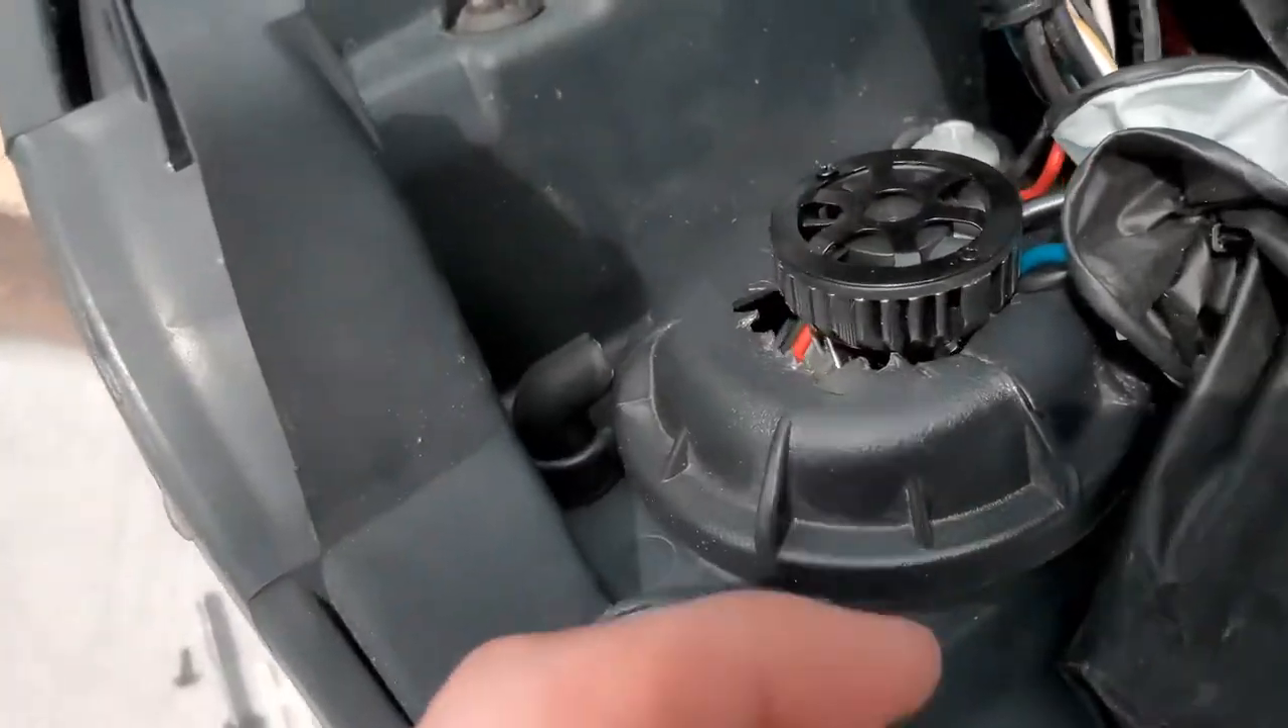But this dust cover here obviously doesn't fit the the leds.